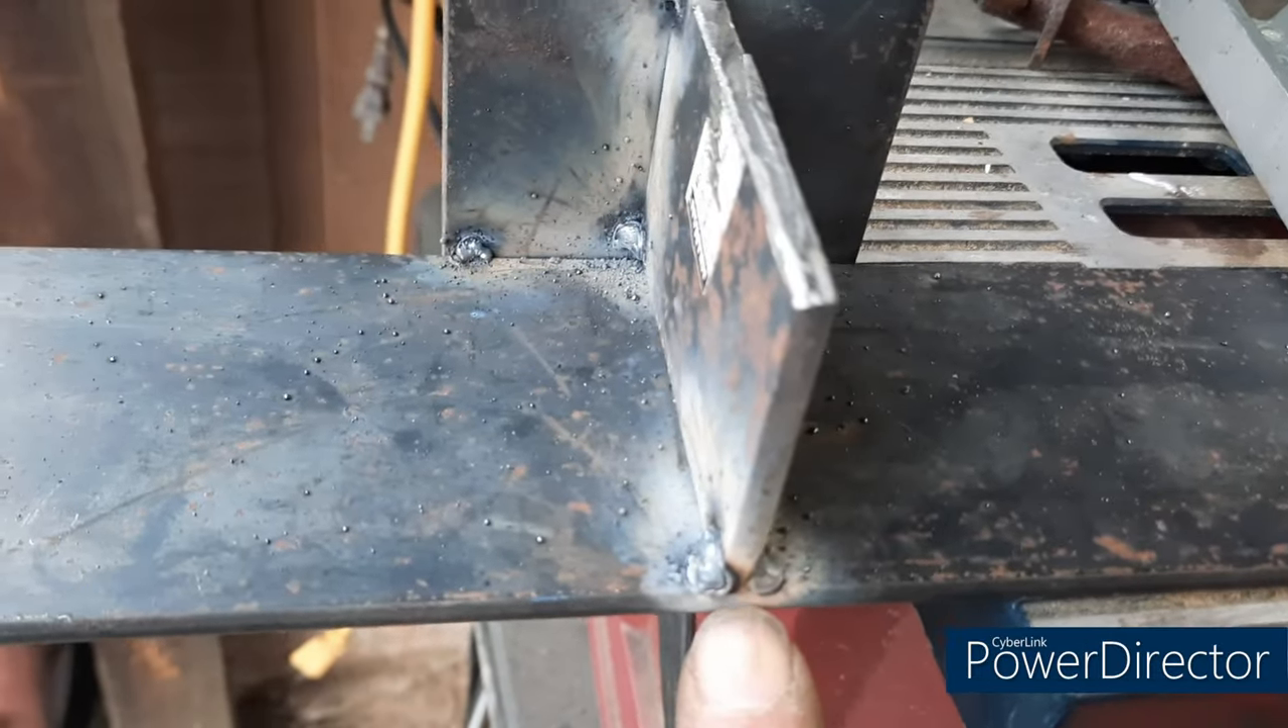All right i got my gusset cut got it welded in or tacked in place now i'm just gonna go weld it up all the way down both sides and up just give it that extra strength and rigidity.